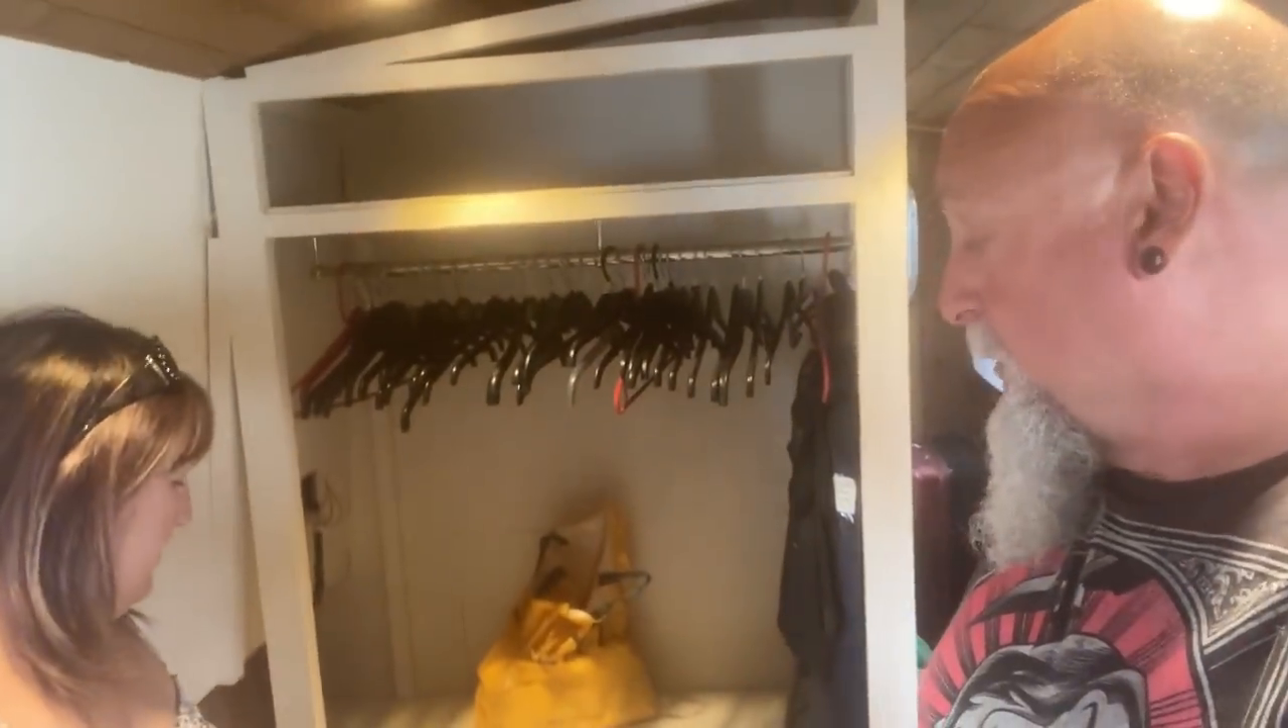We haven't got any doors on it um we haven't got any ply lining on the sides.